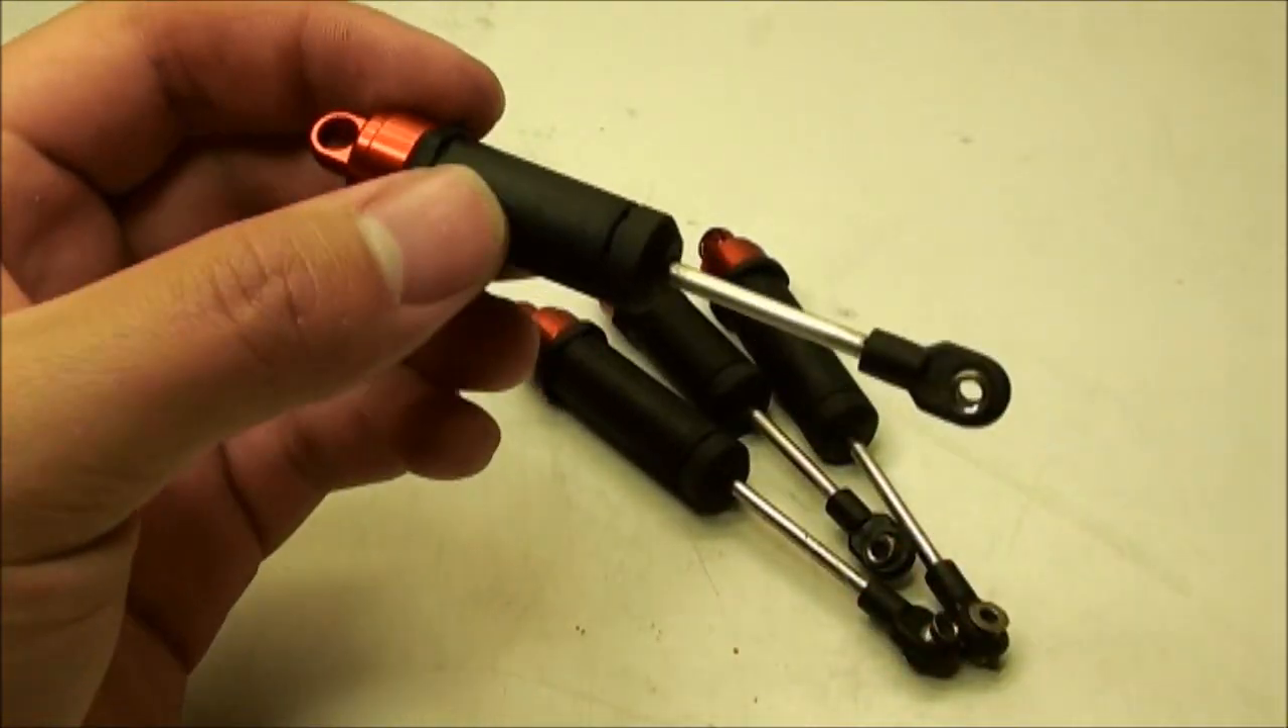All the shock caps are now on.